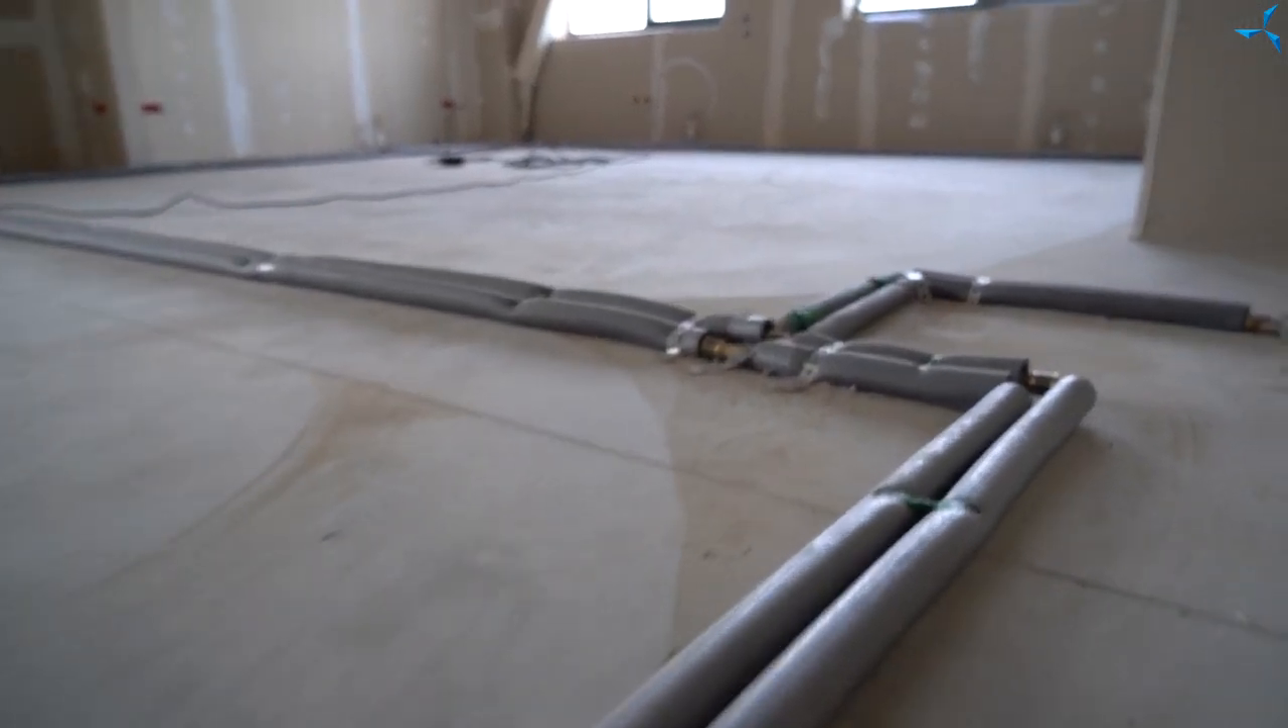Distribution for installation of heating radiators is already done here.